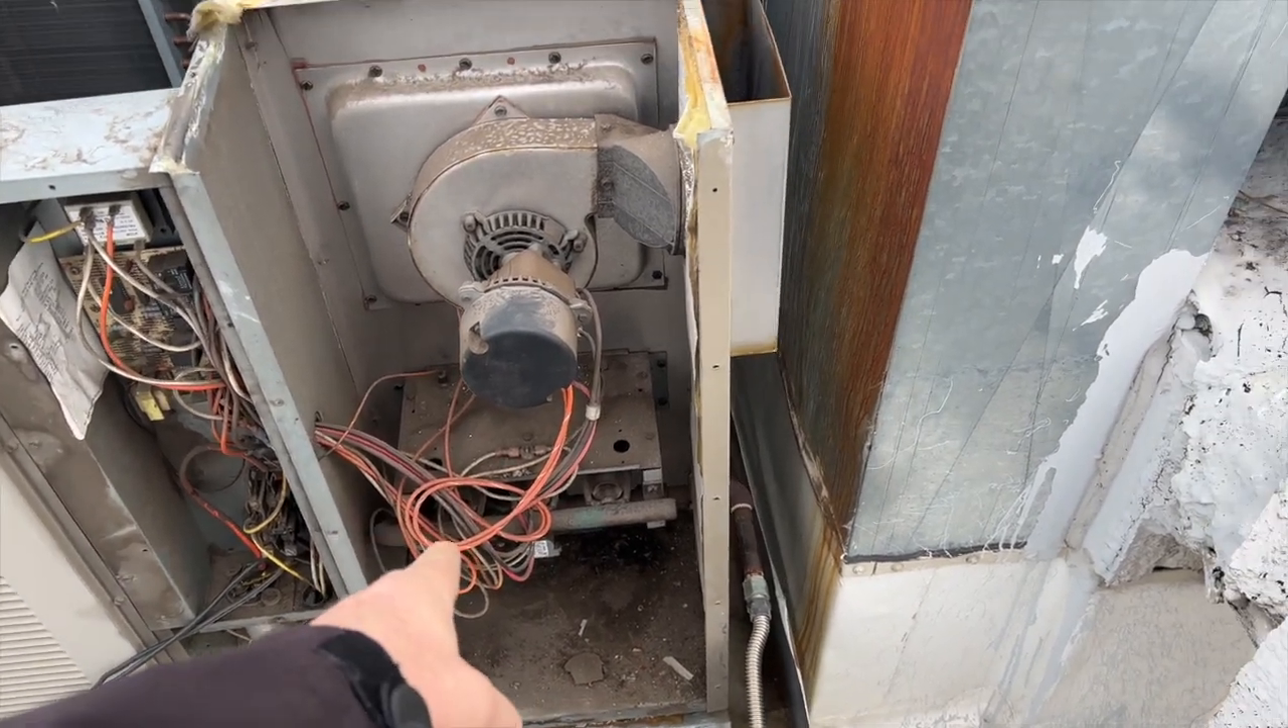All right so we got the lid off.